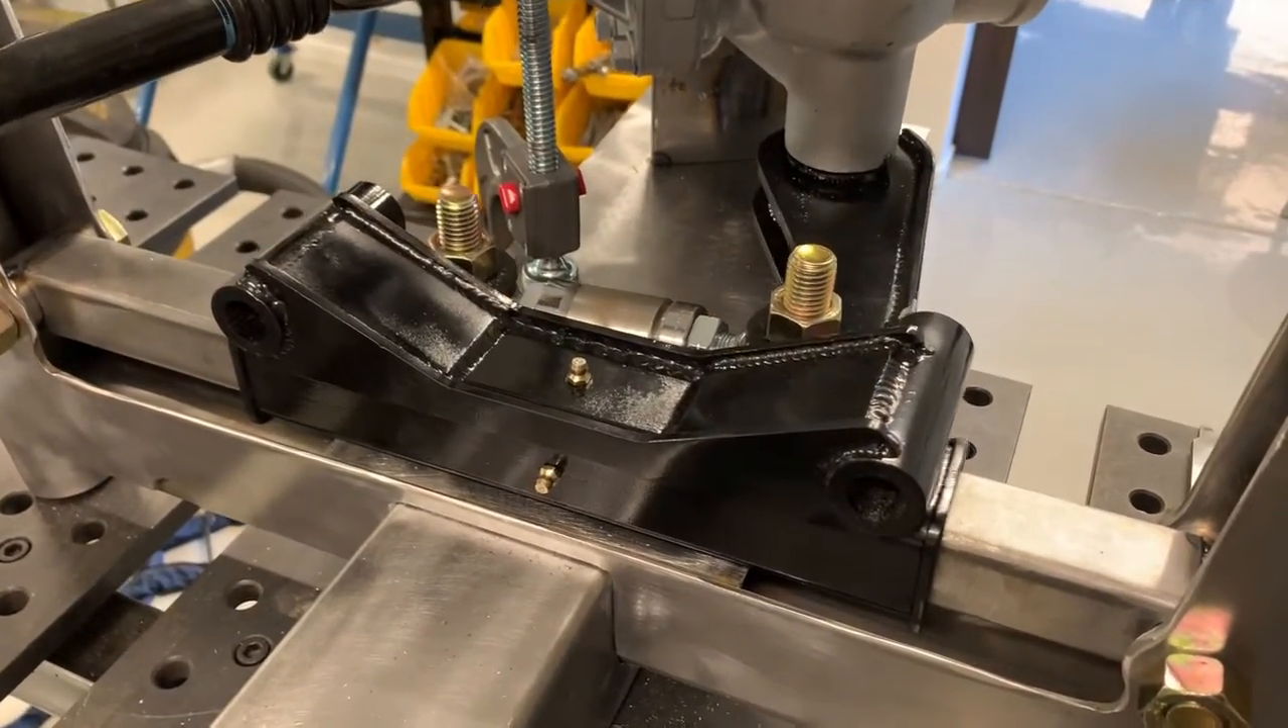You can see i already got the suspension mount uh on there good to go.